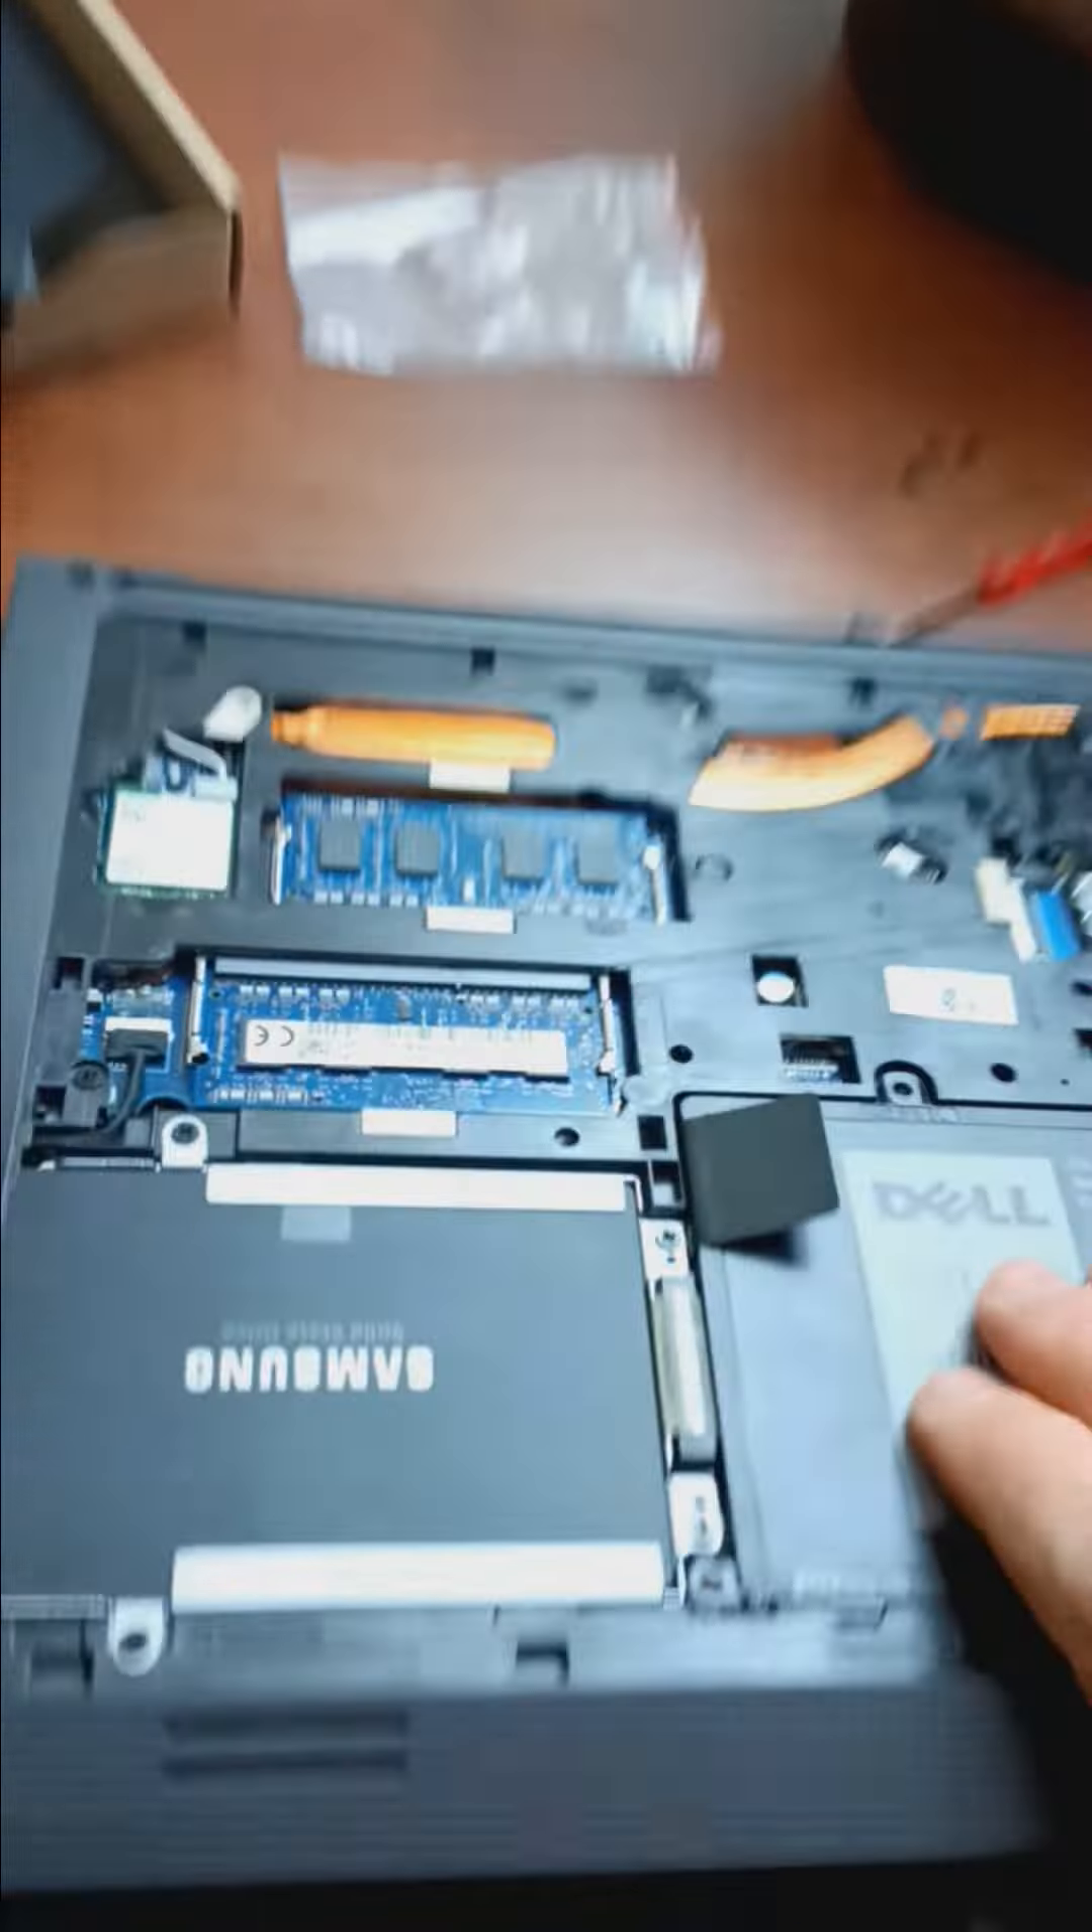Dell already took the back off.